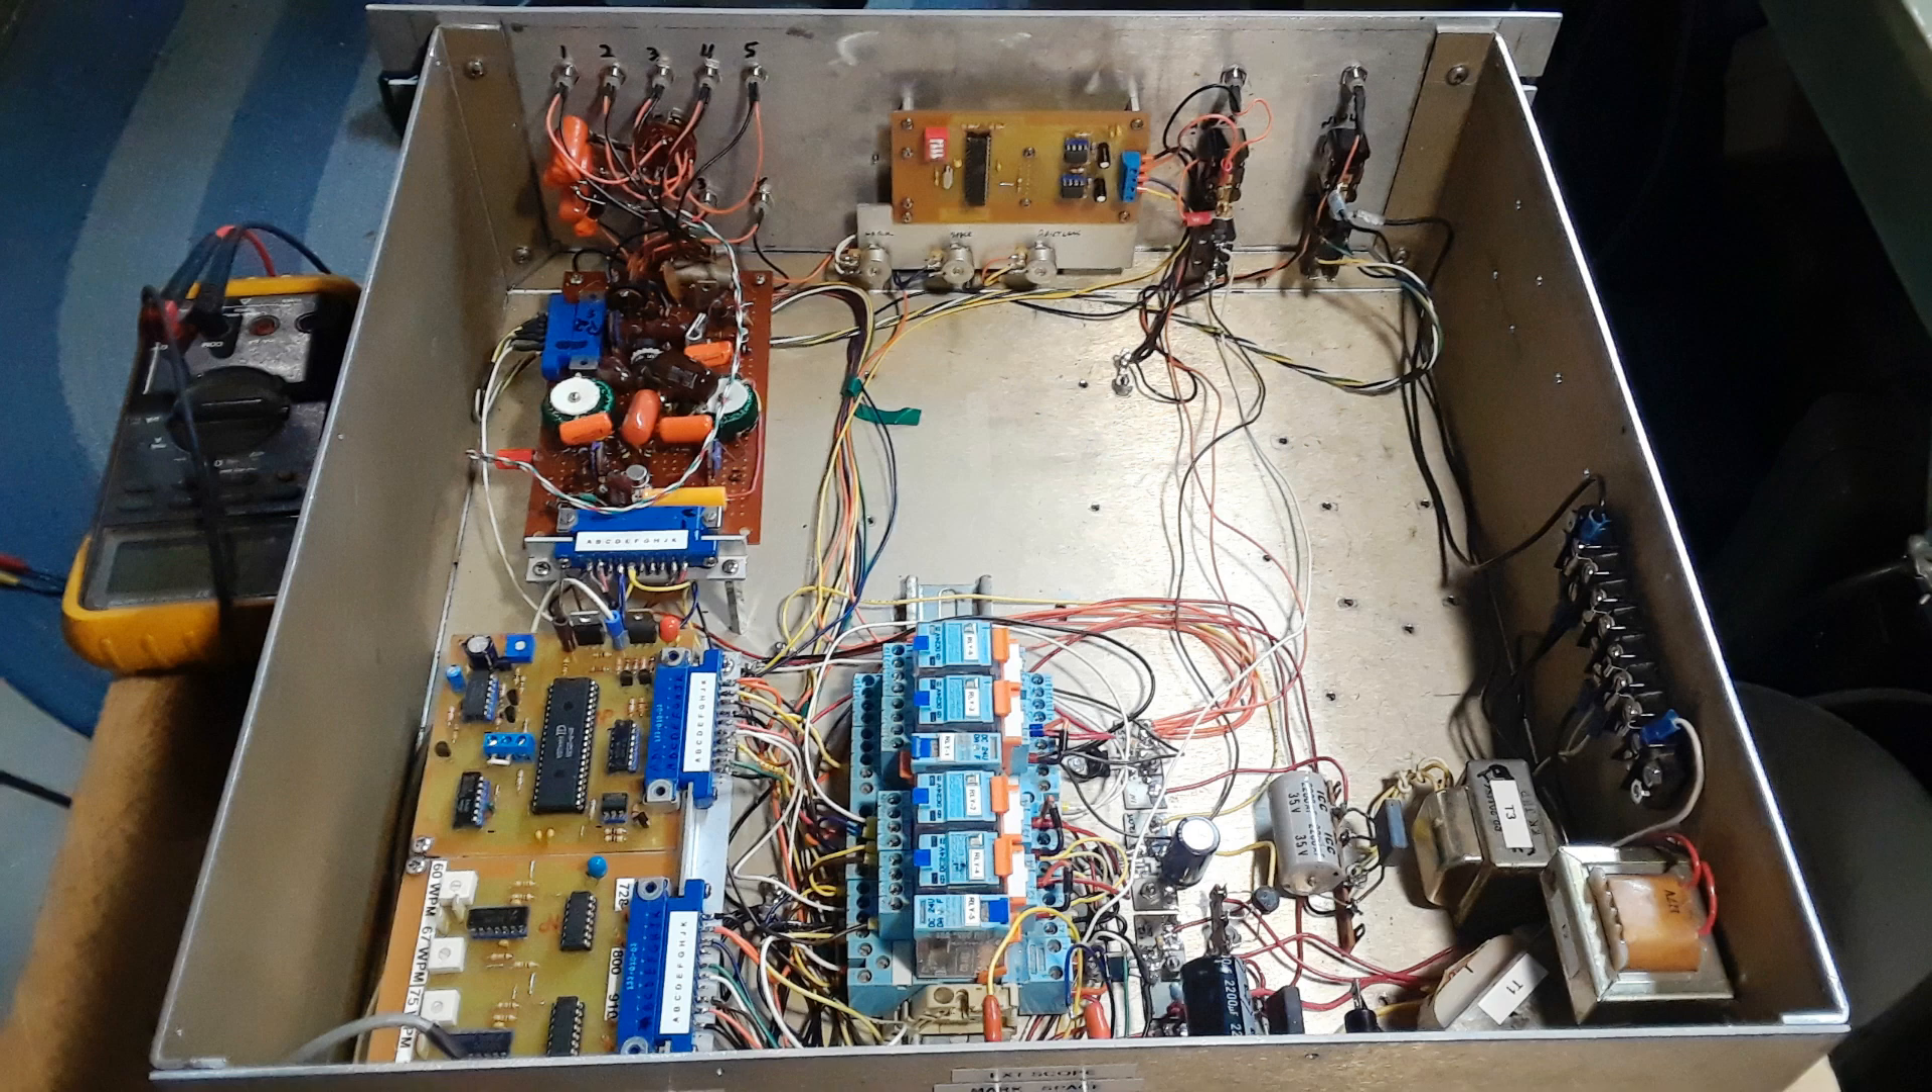With the old CRT and all the high voltage power supply transformers gone I have a lot of room in the cabinet now inside the chassis itself.